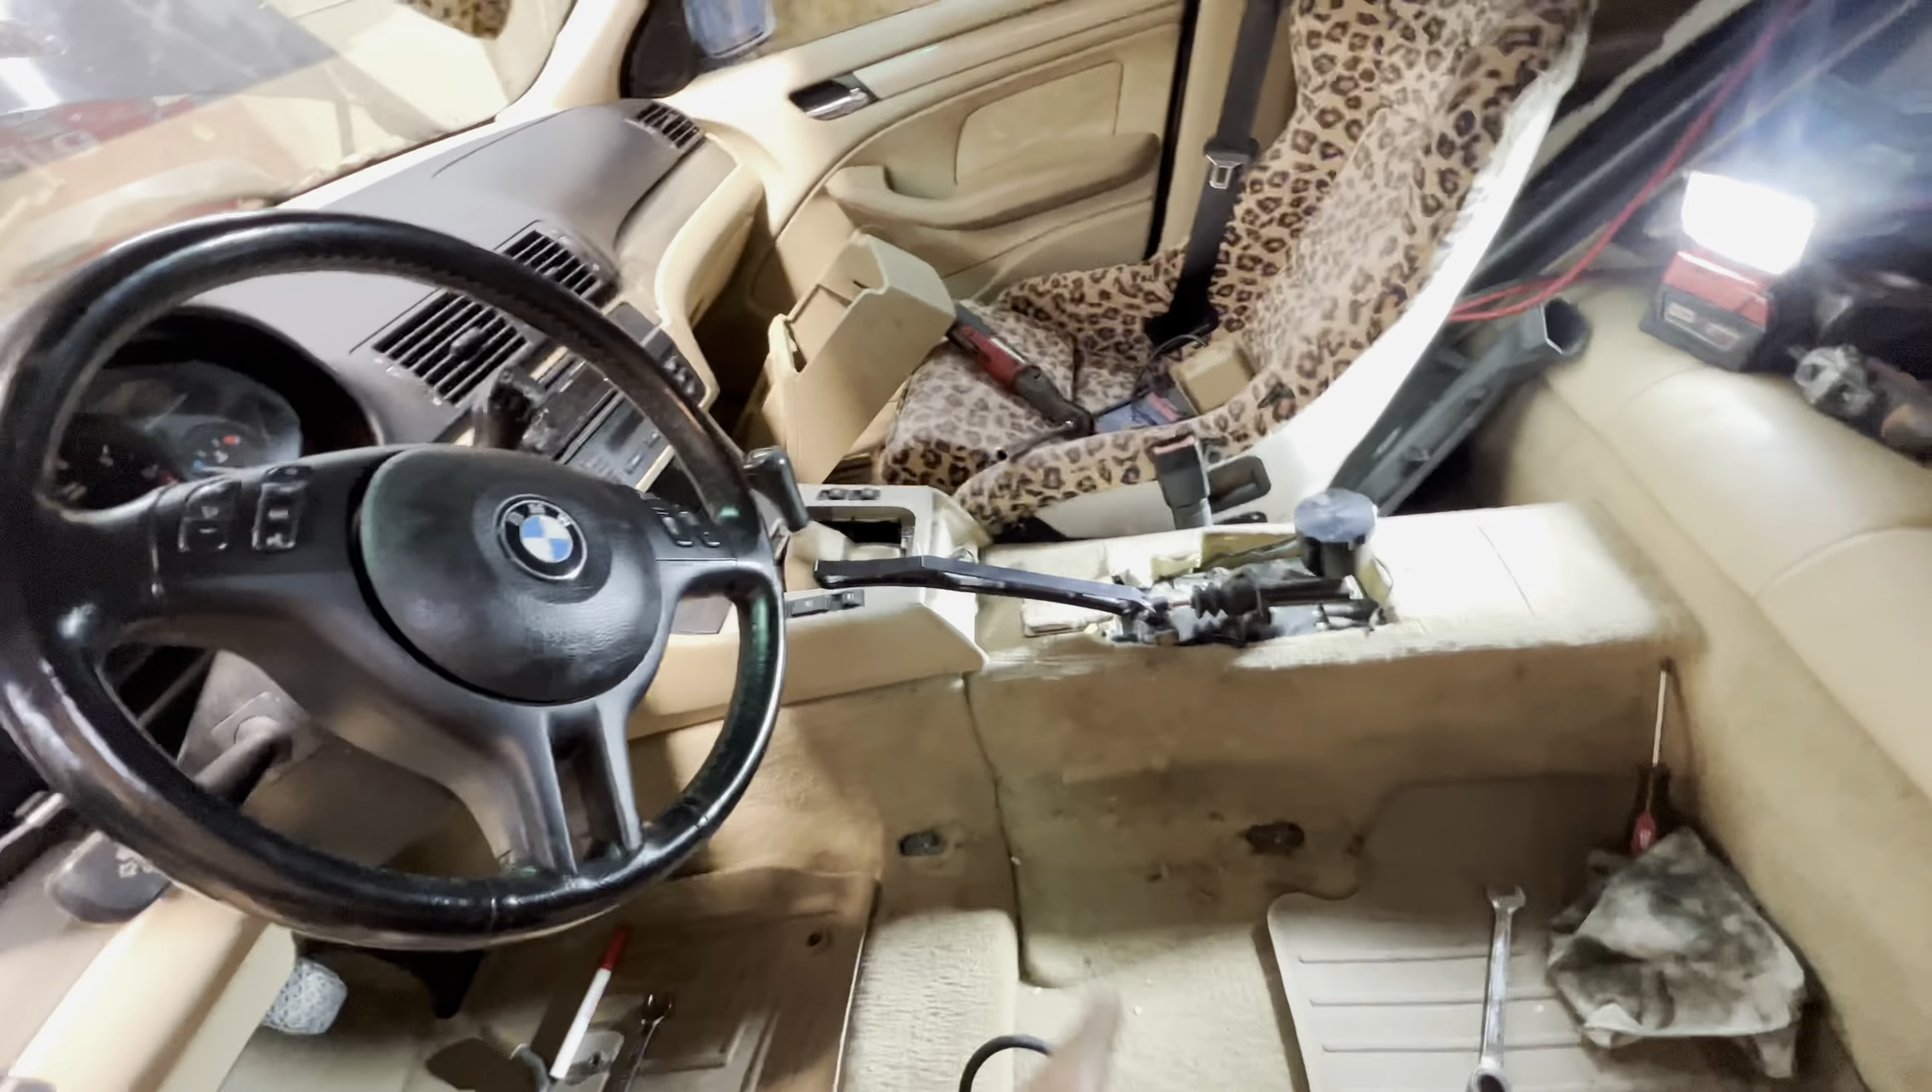I already took the center console out.